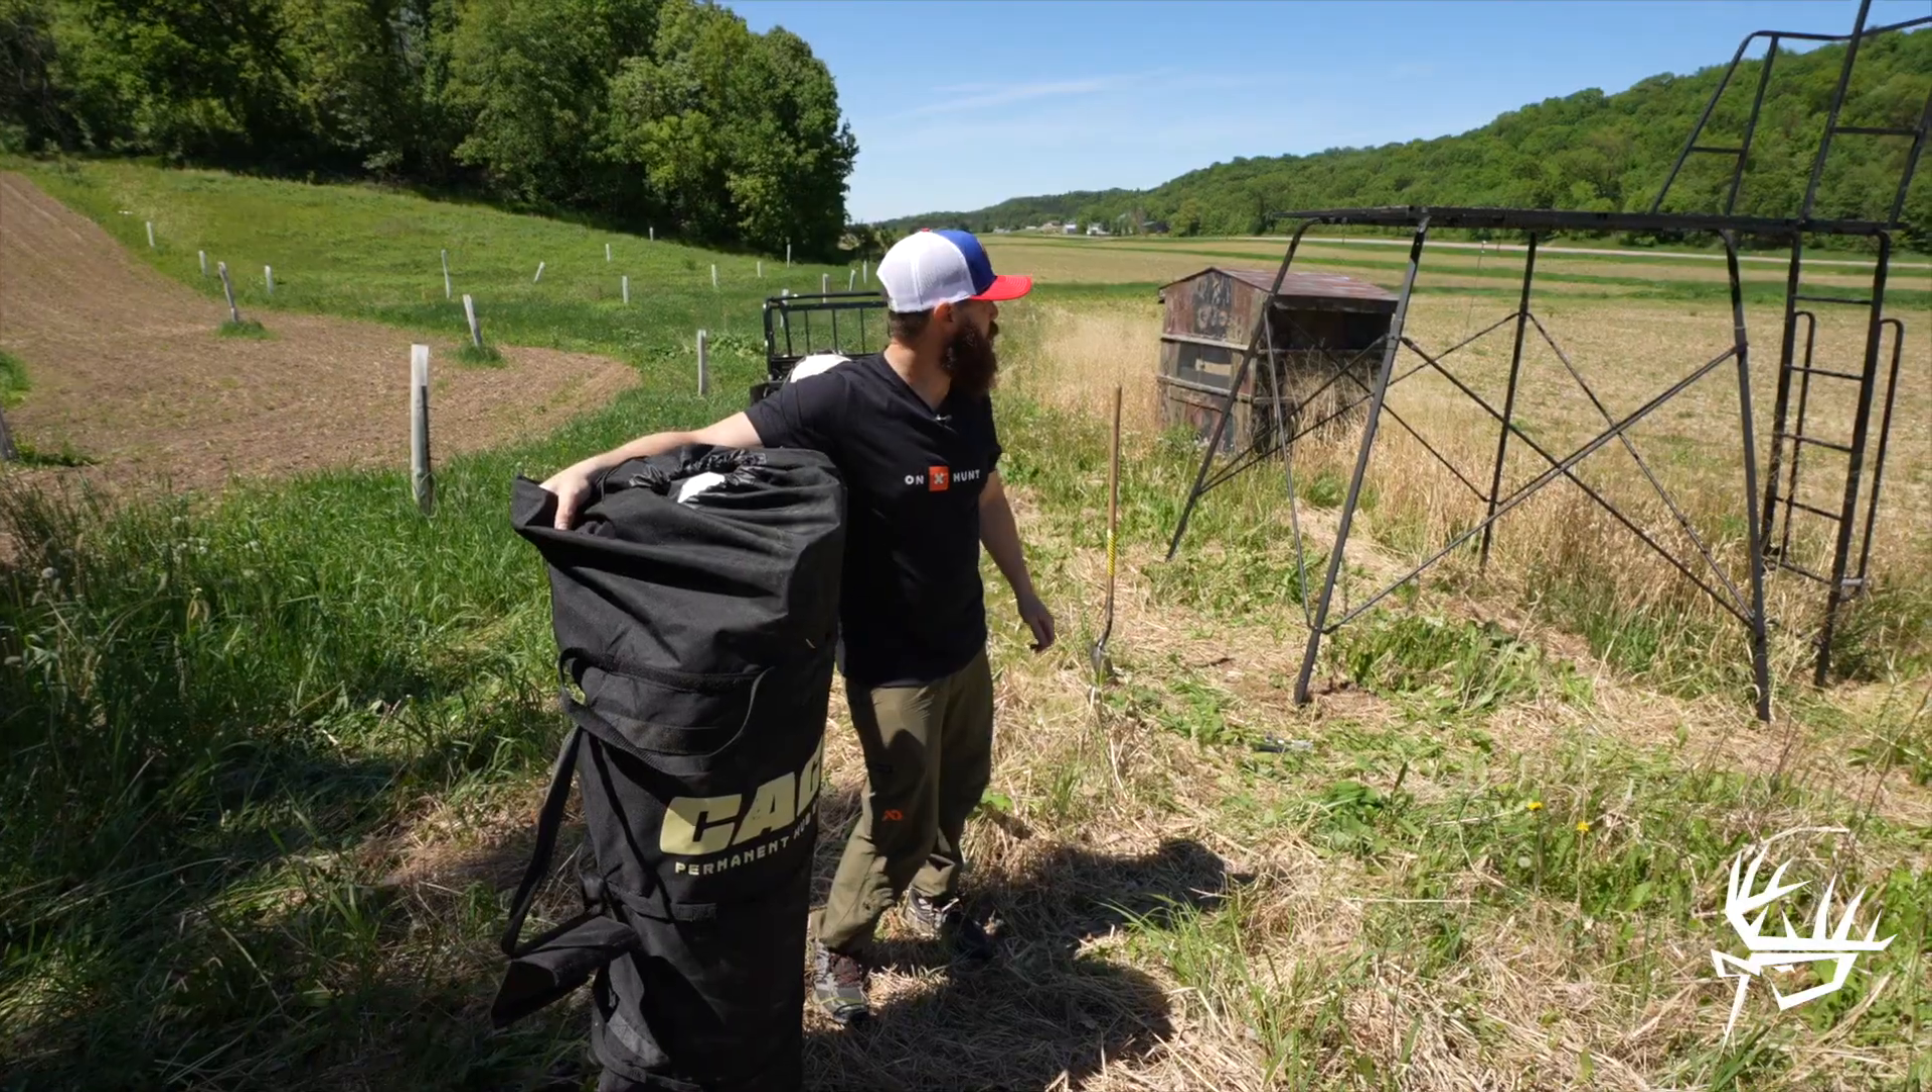All right, so we have the tower all assembled, in place, leveled.